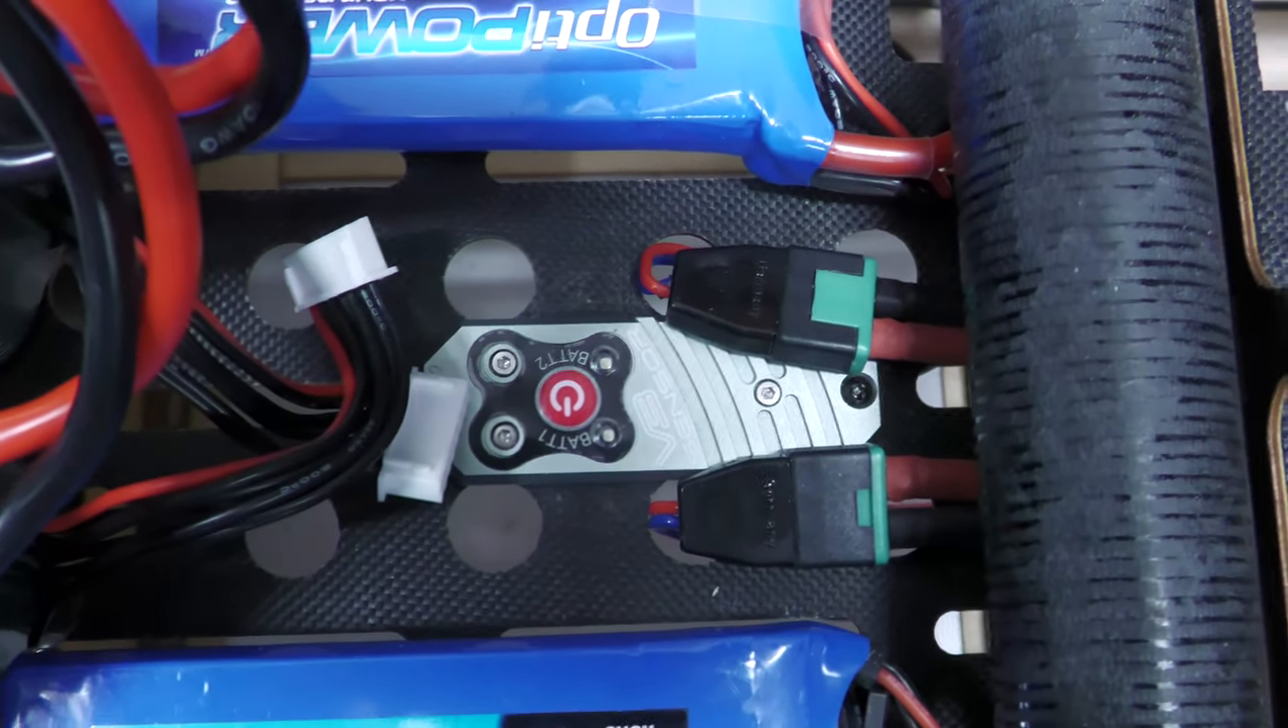You can see the power box switch is also now mounted, which drives the two batteries.